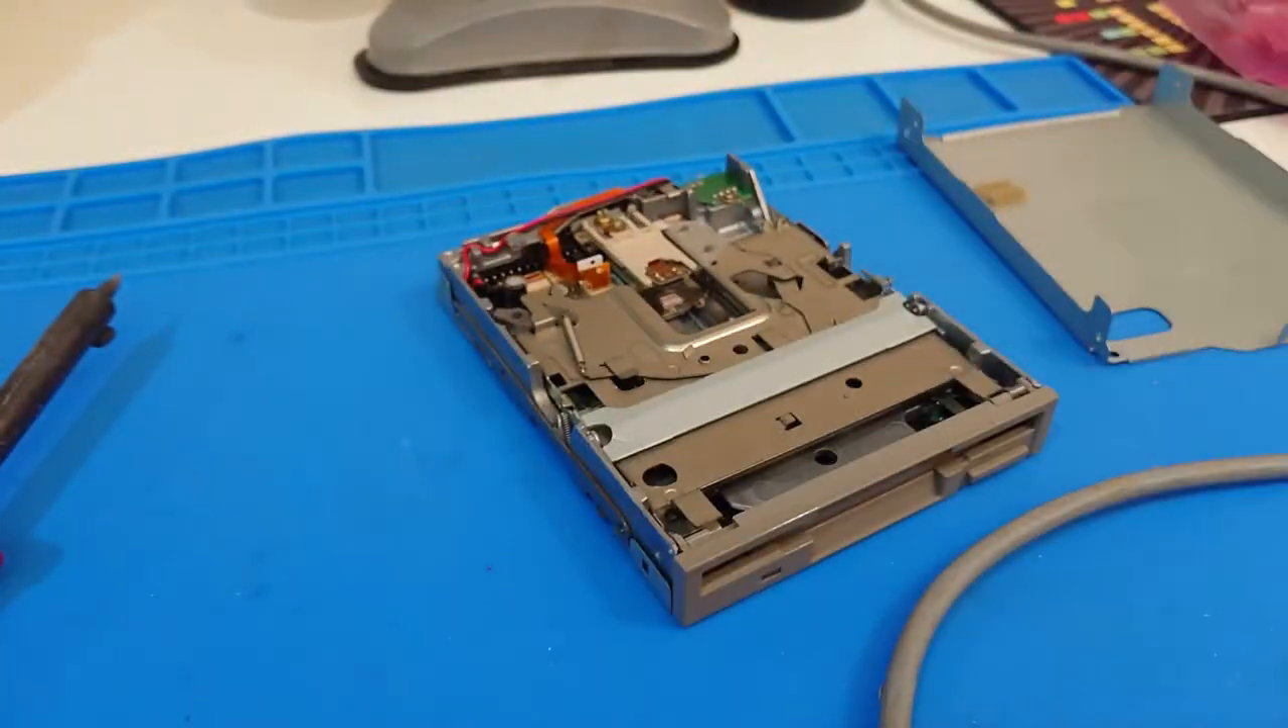Okay so here's a floppy drive. We got the lid off.